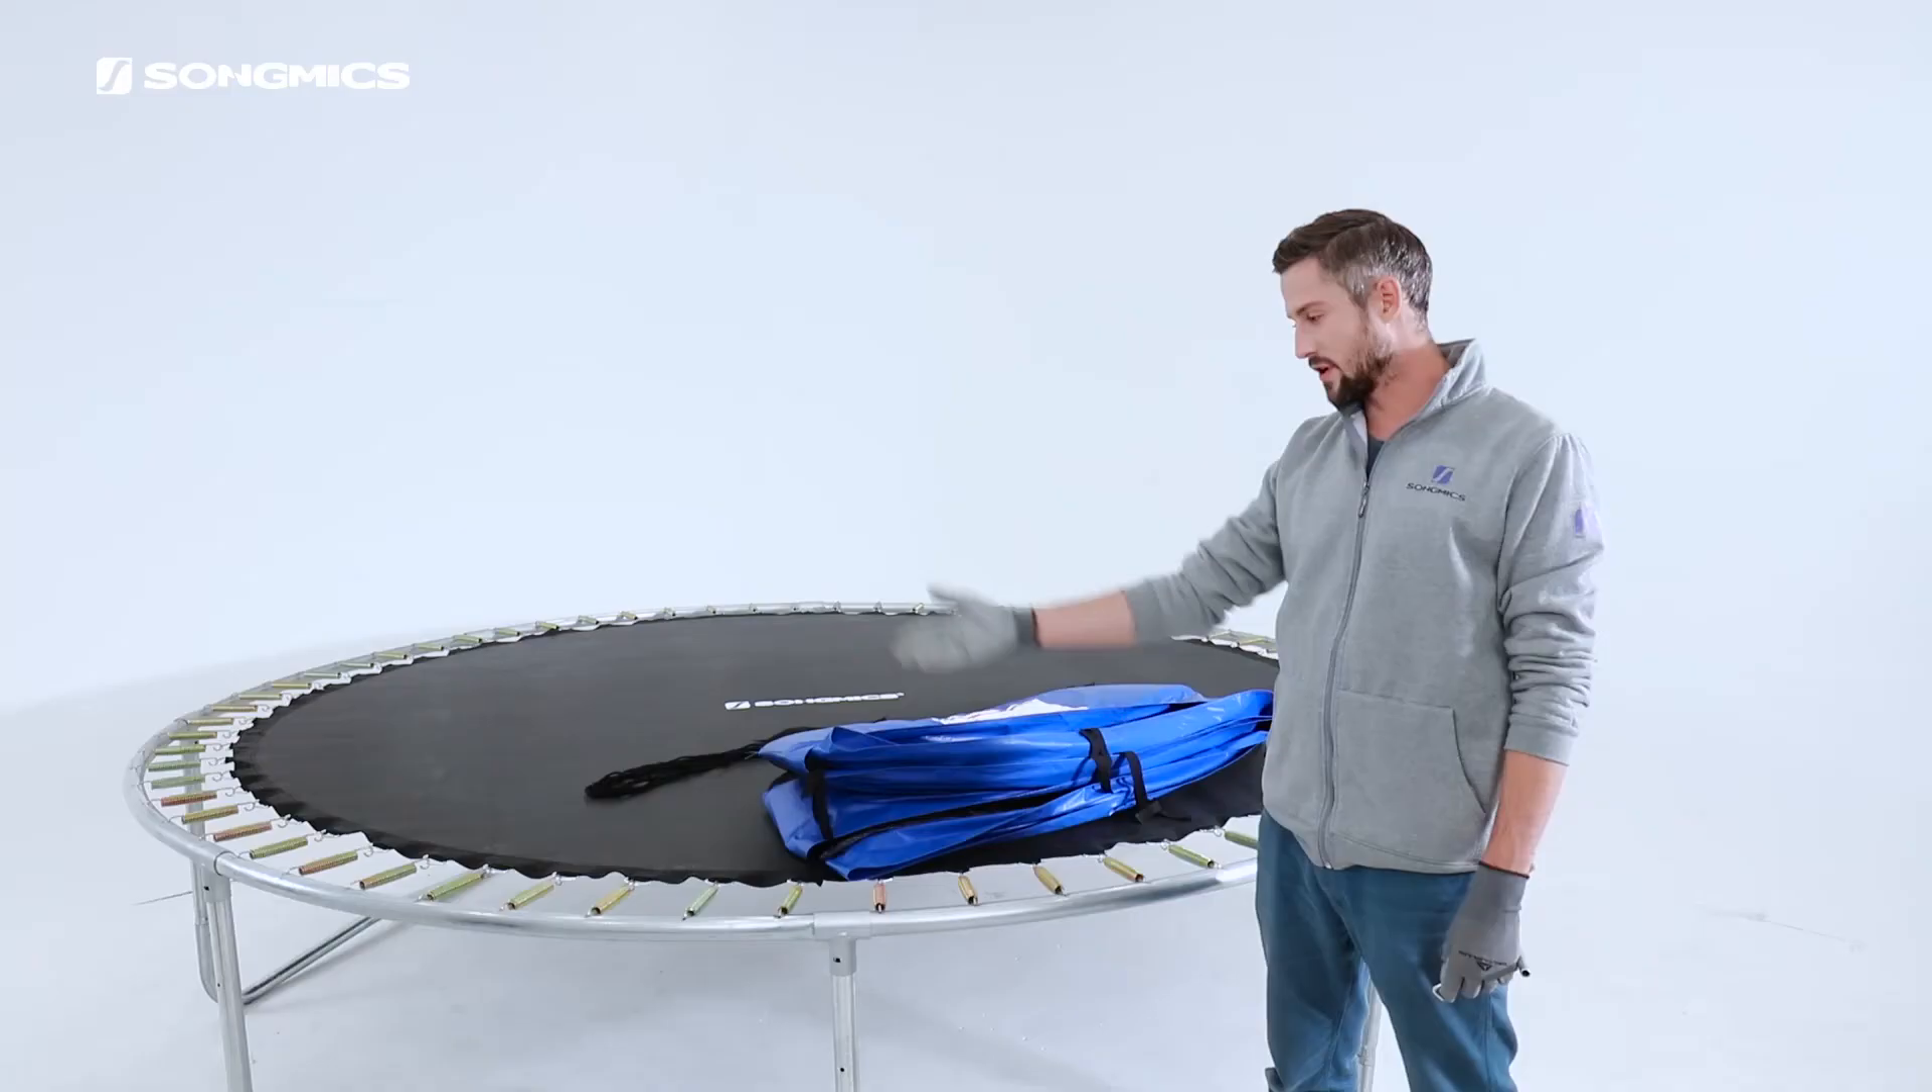All right, we finished assembling the spring mat.